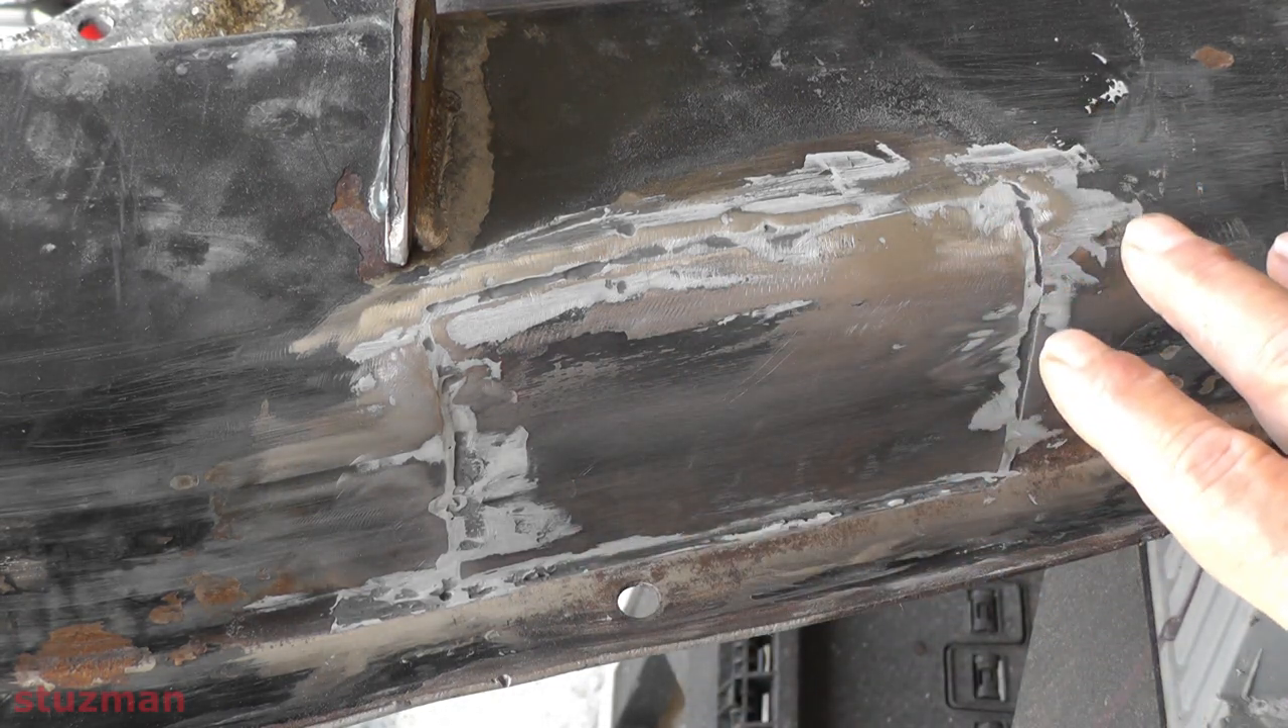Okay, the patch is in.